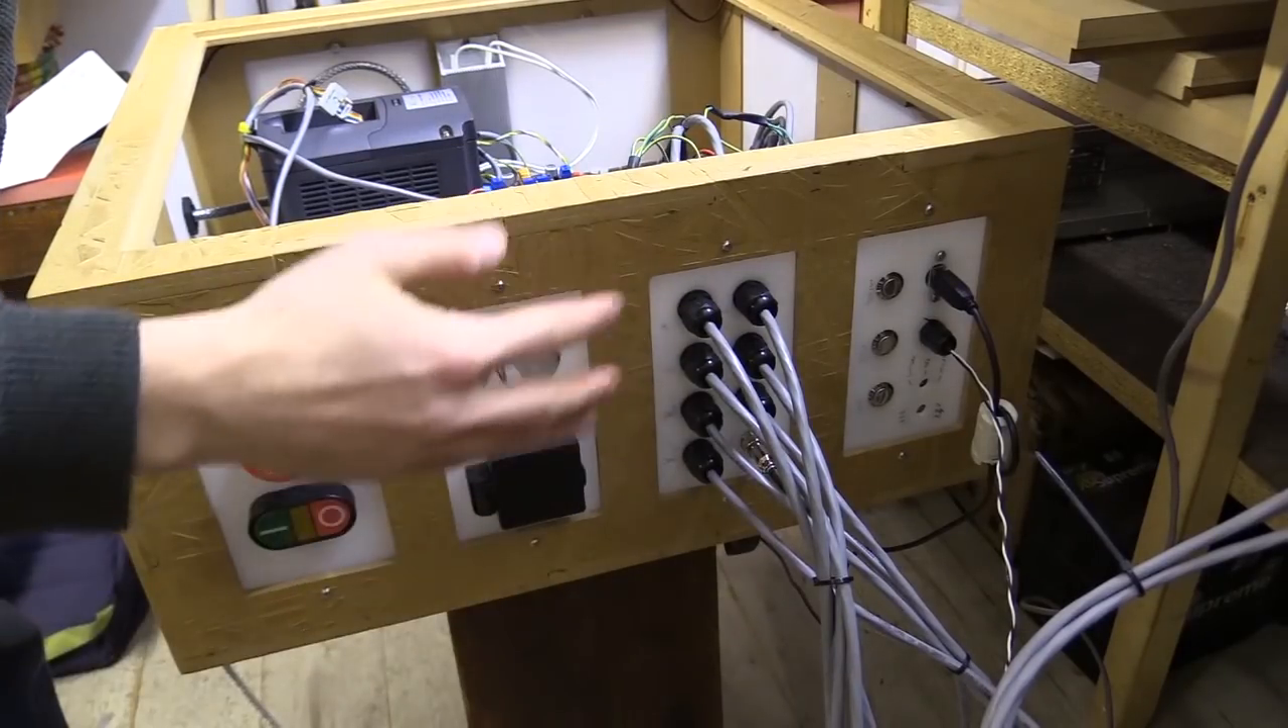At the front of the machine you can see that I've replaced all the aviation panel mounts with the glands, so they're all through cables, there's nothing interrupting that.